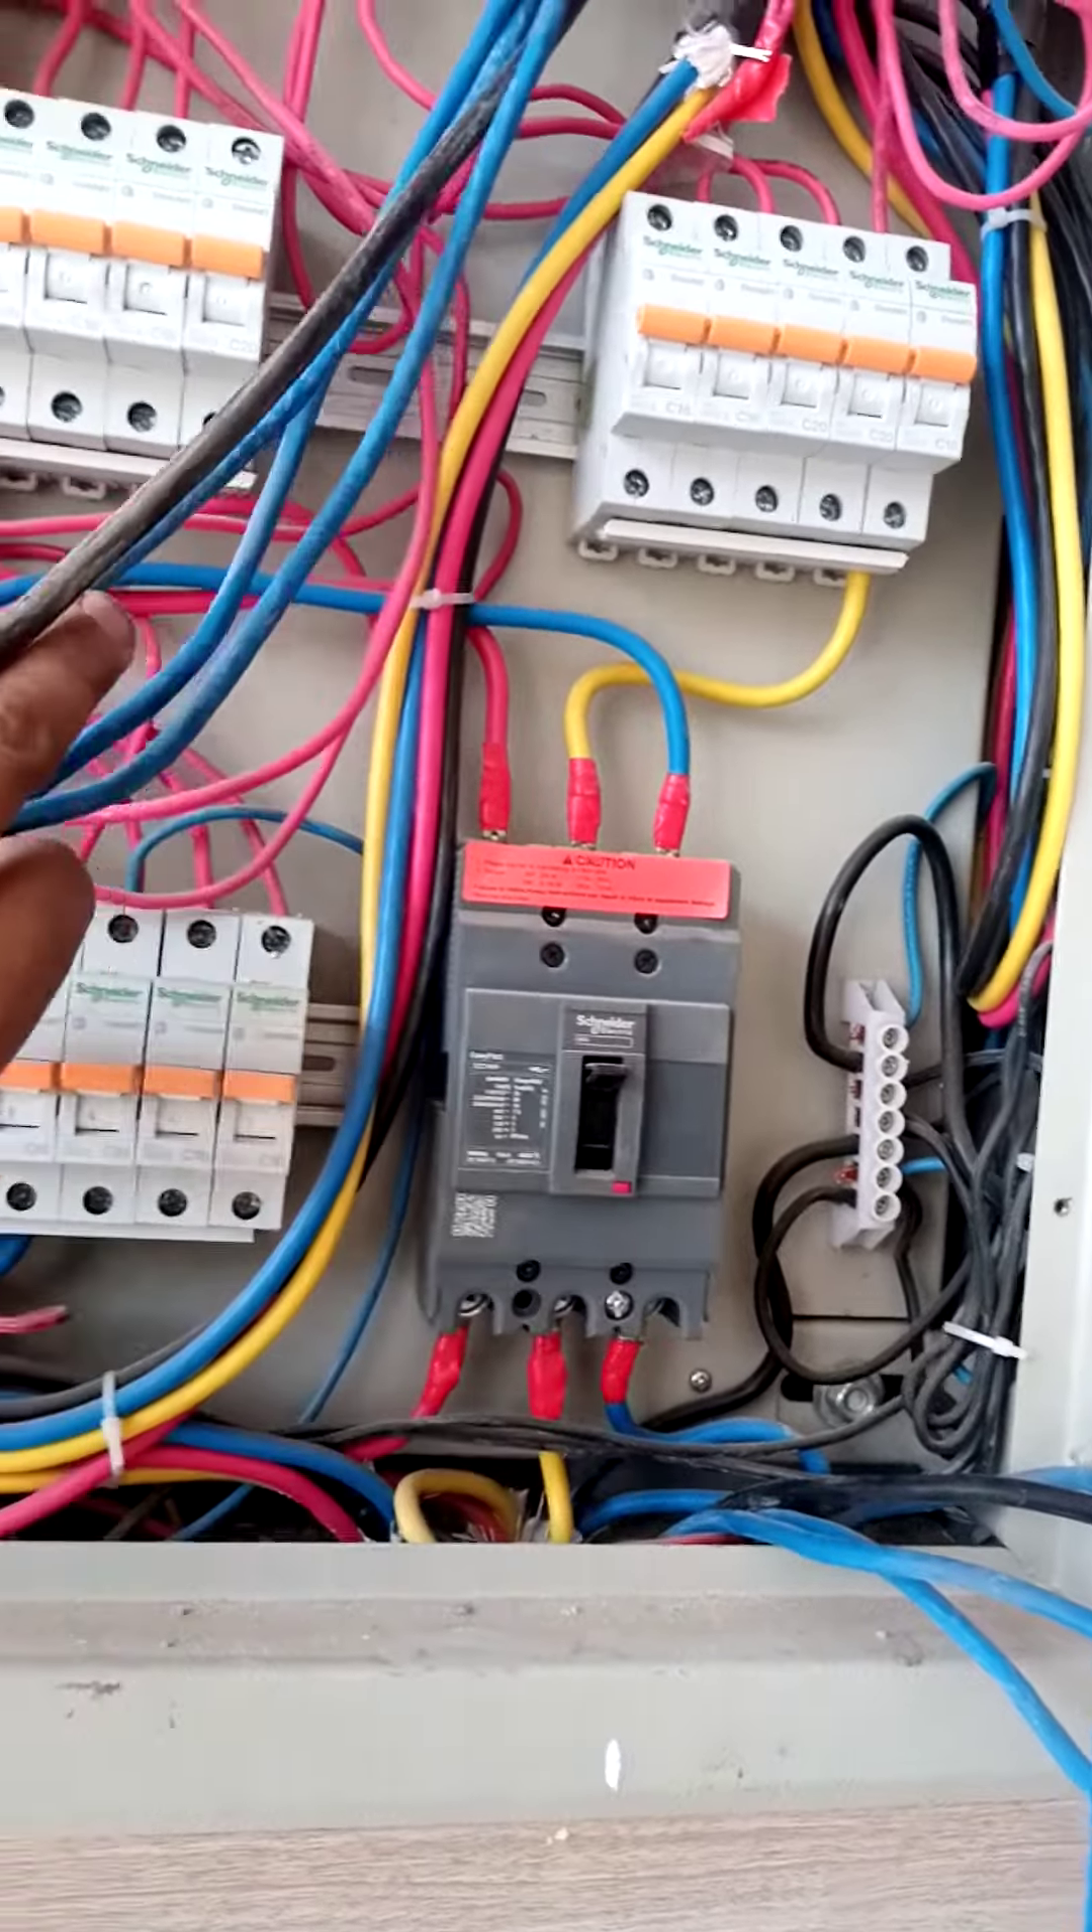یہ ہم نے ام سی سی بی بریکر لگا دیا یہ تری فیز کا ہے۔